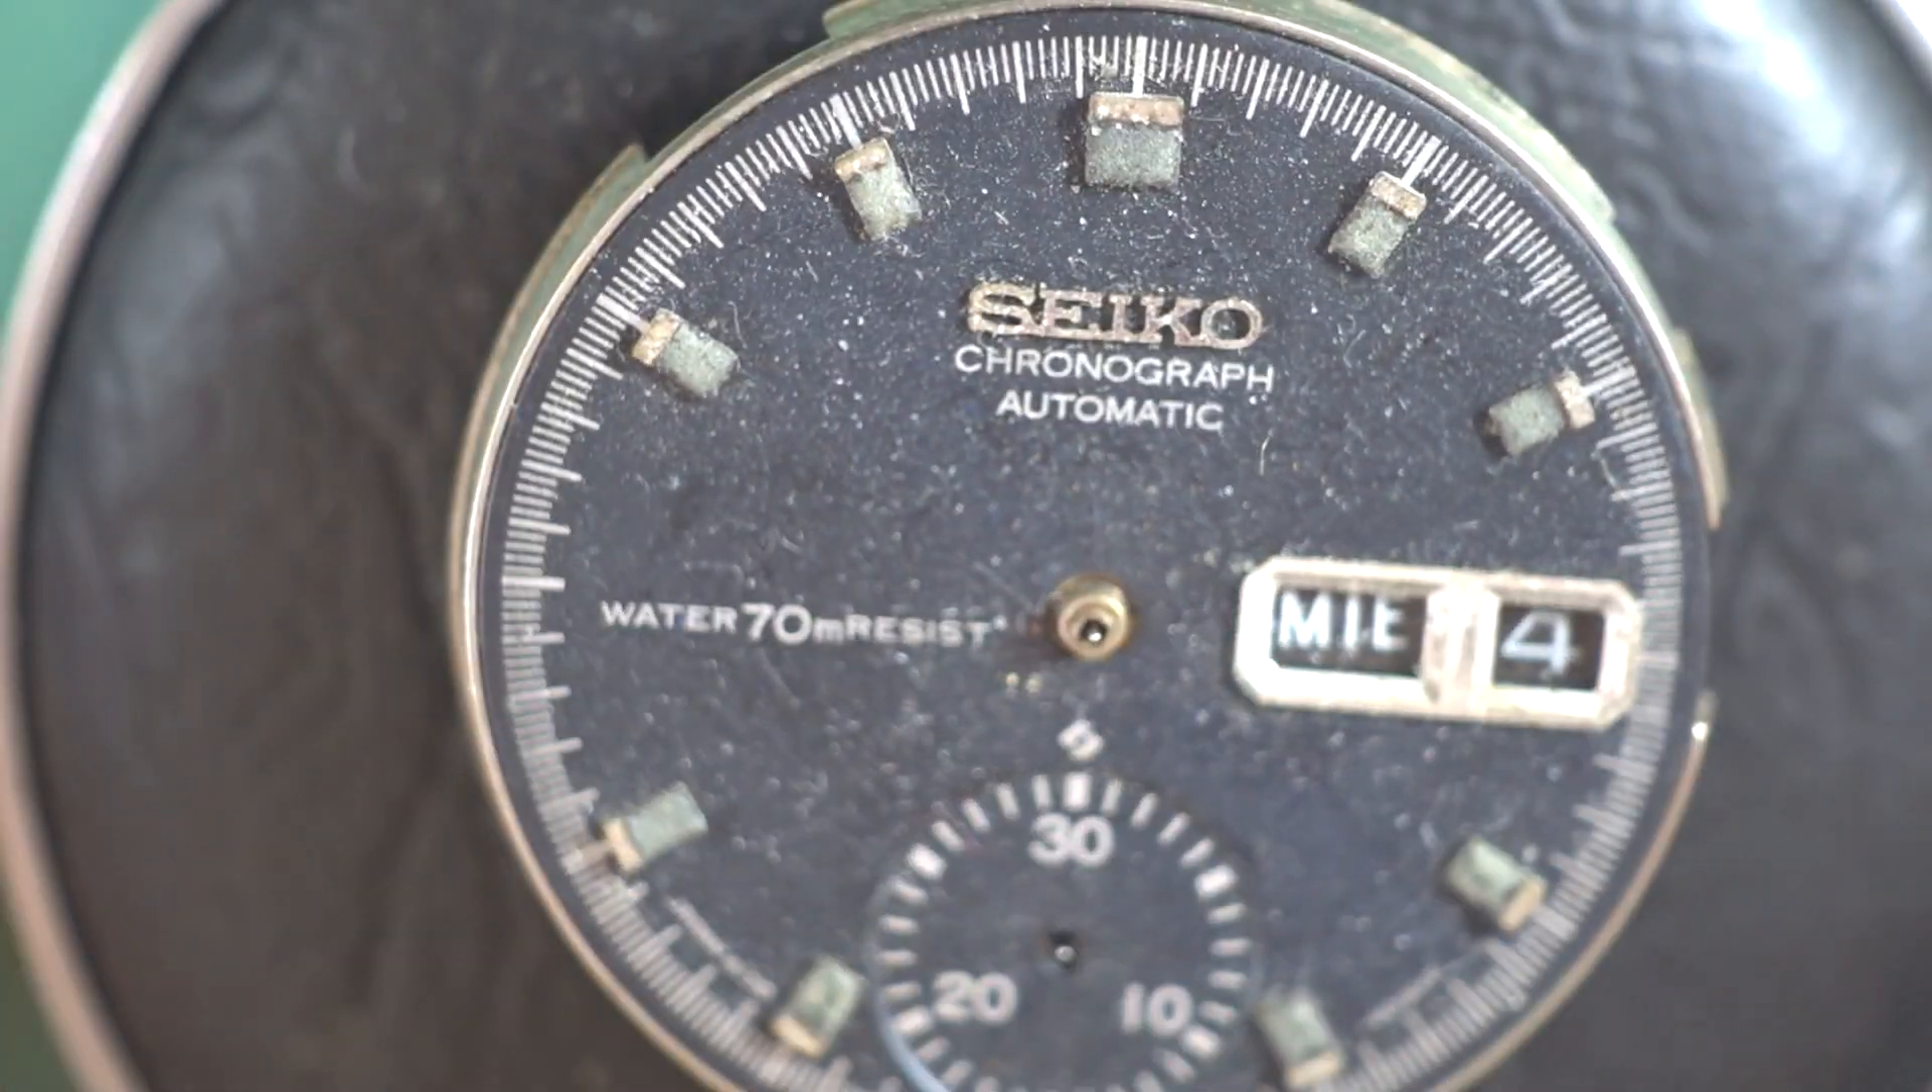Alright so now we have the hands off and I'm just going to take the dial off which is removed by two screws on the side.